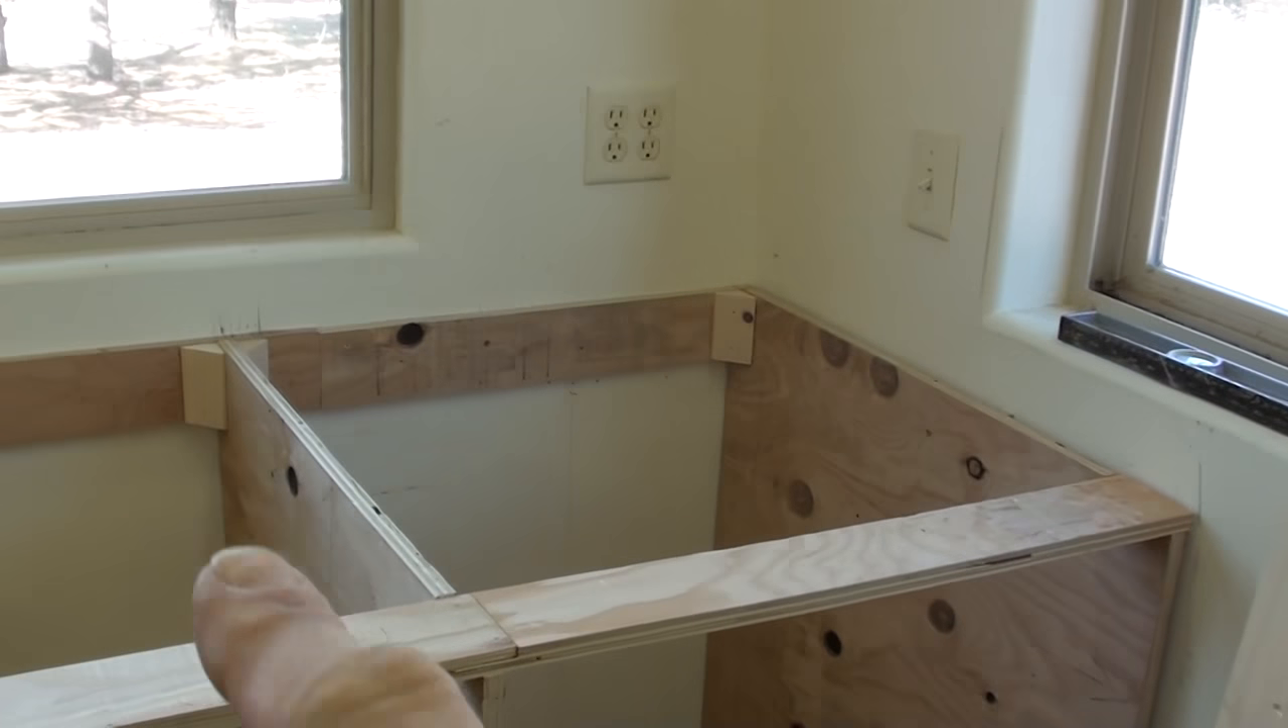I got all of the bench framework in yesterday and today I'm going to be building the 2x4 top.